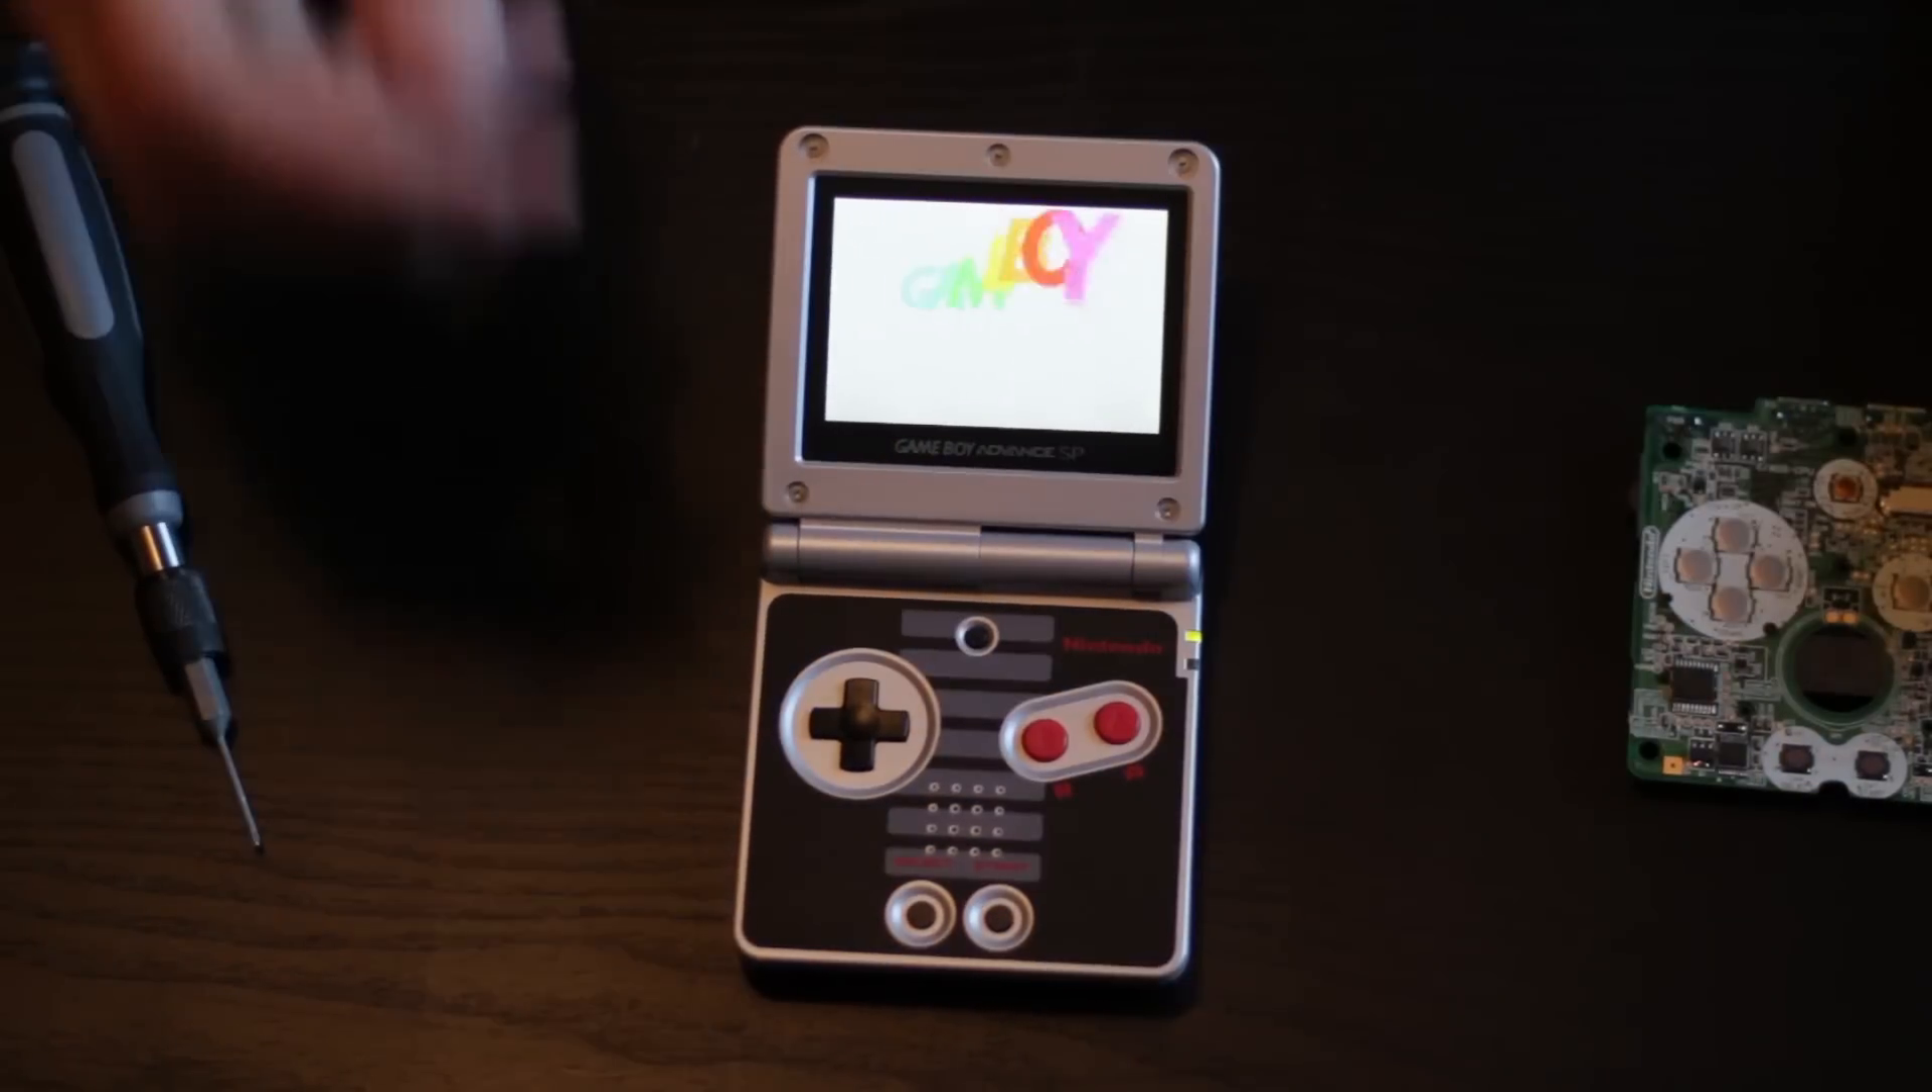And finally, we have the completely reassembled SP with the better backlit screen in the NES Special Edition system.